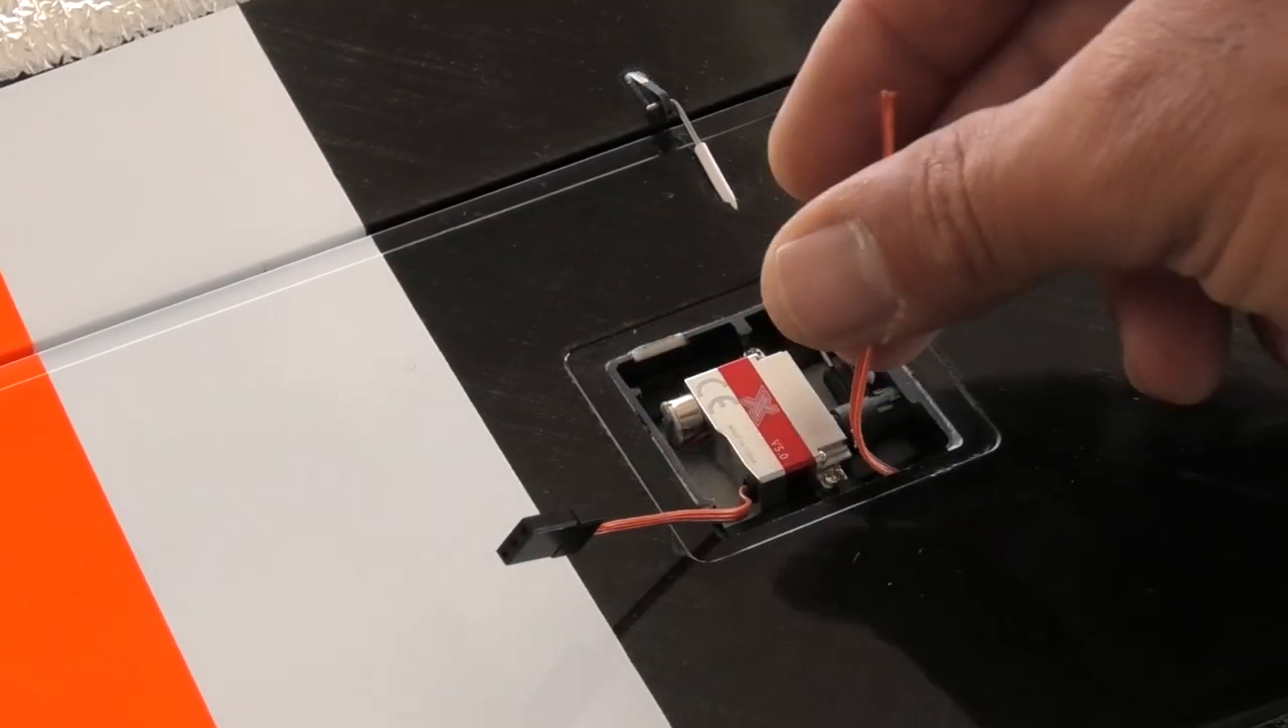There we go. One servo installed.